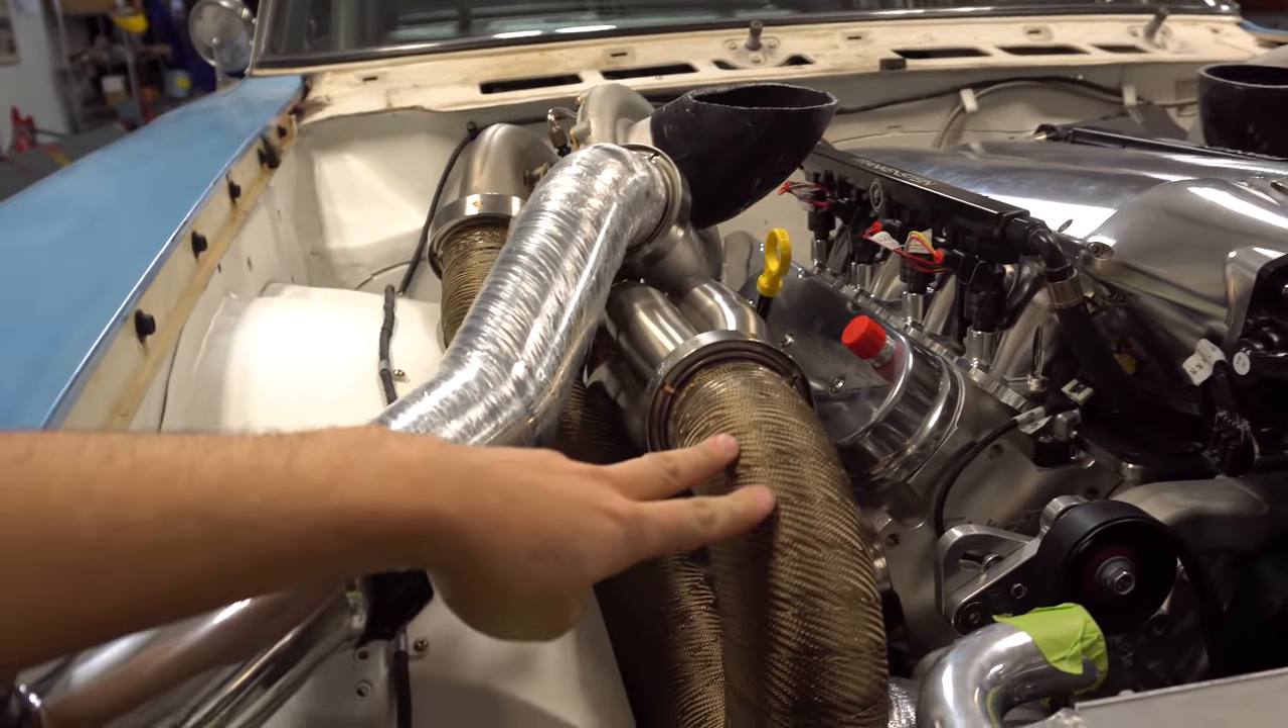So ended up doing some exhaust wrap here to keep some of the heat out.